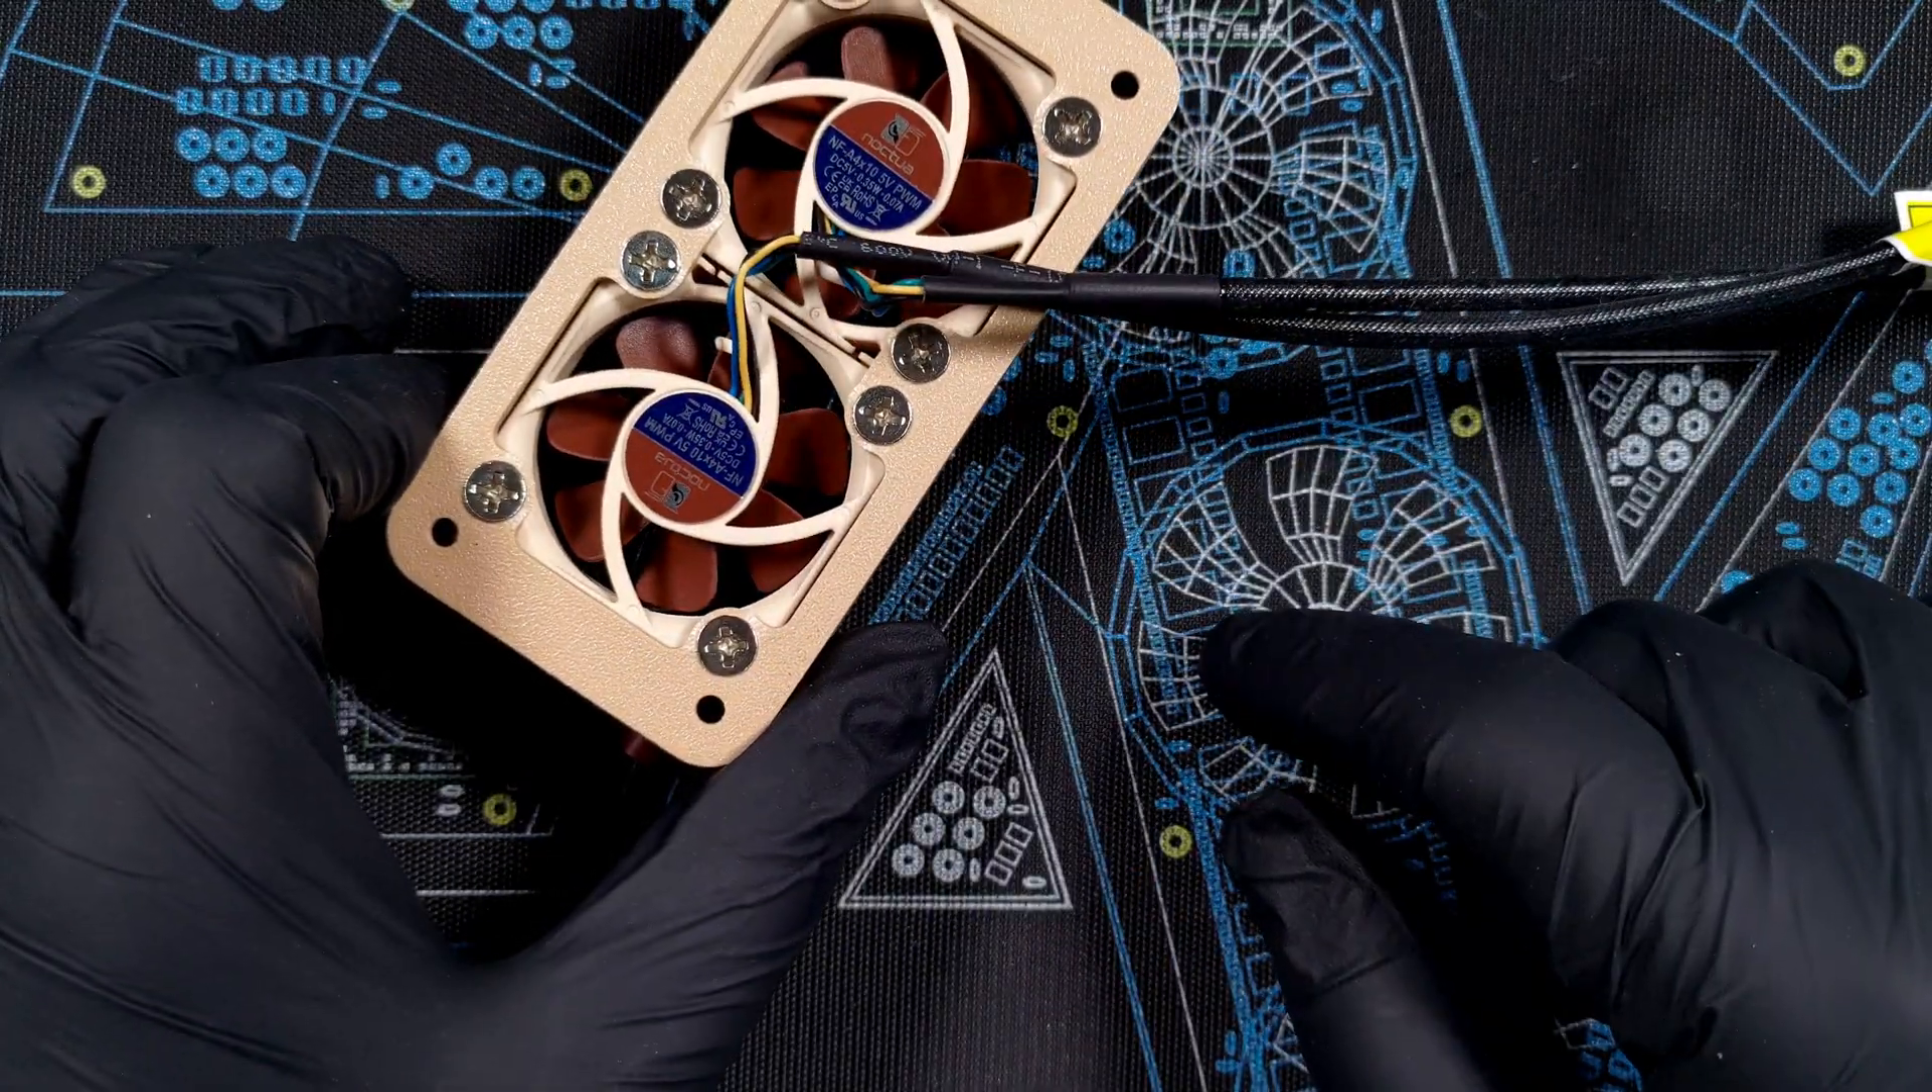The only thing remaining is to grab some fan screws and mount the fans onto the case there they are a nice fit no cables interfering anywhere.